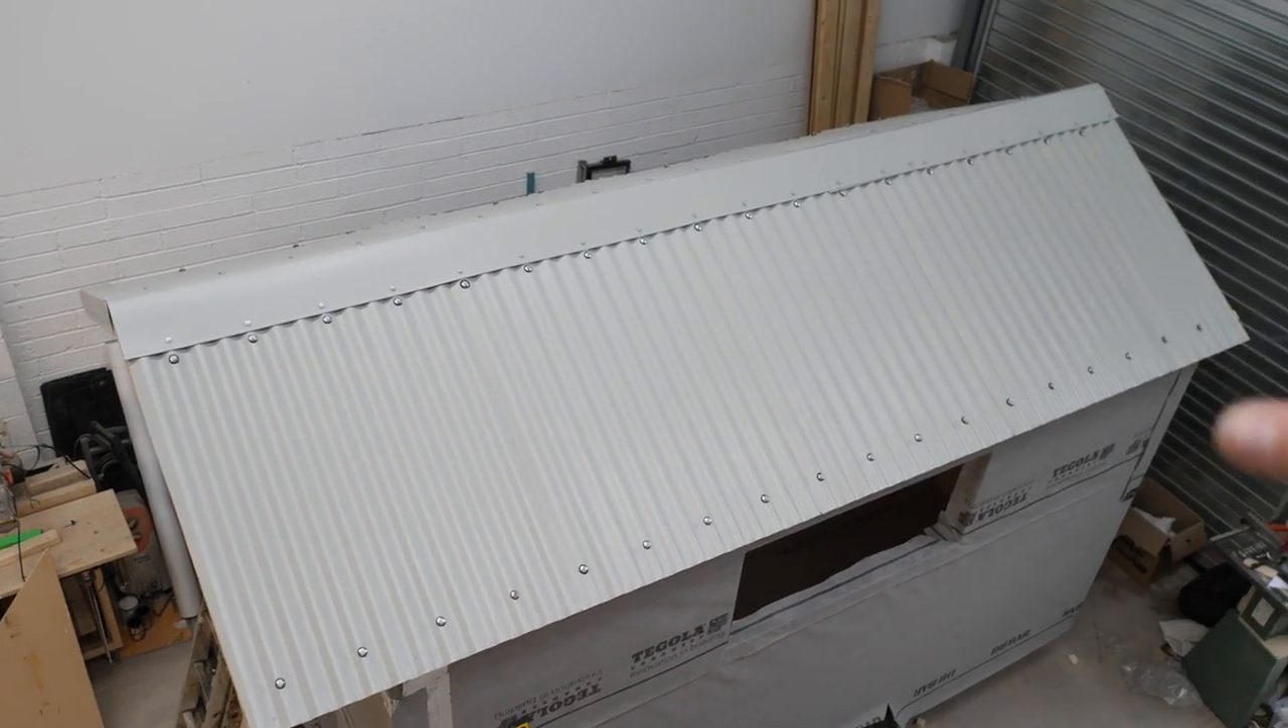As you can see the tin roof is now on.